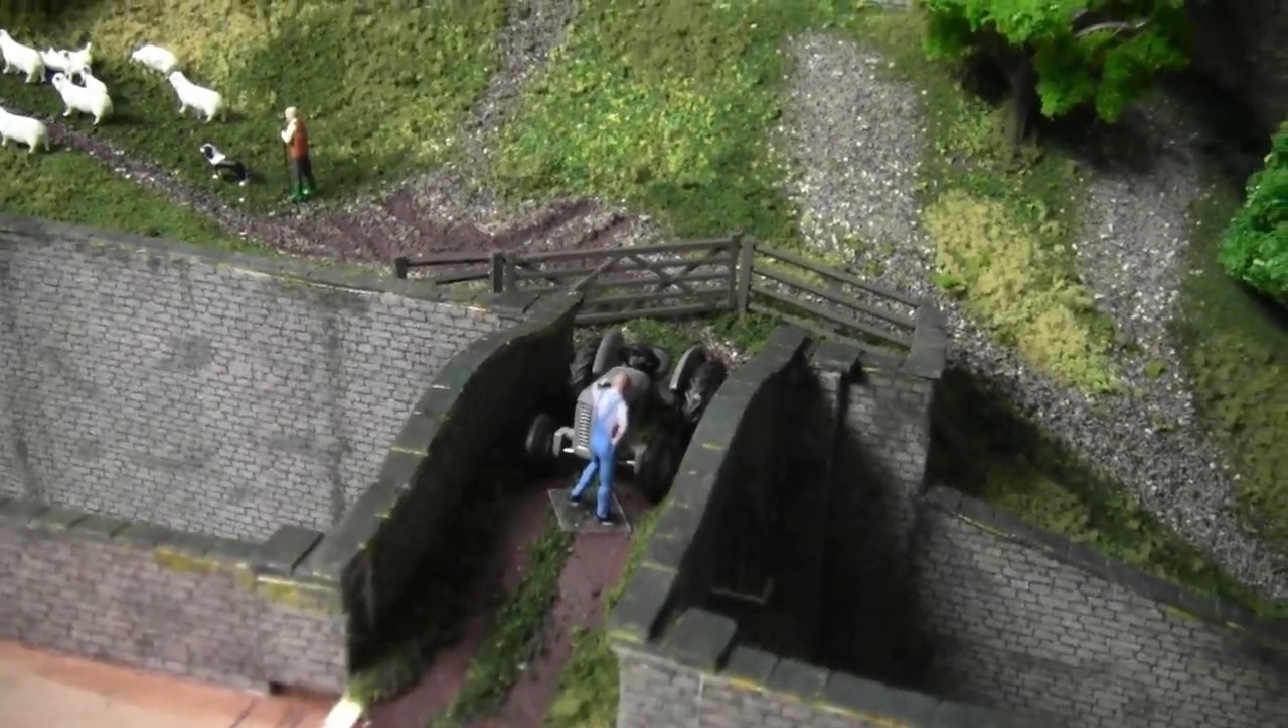And I've added a small fence across there with a gate and the farmer is still not happy.